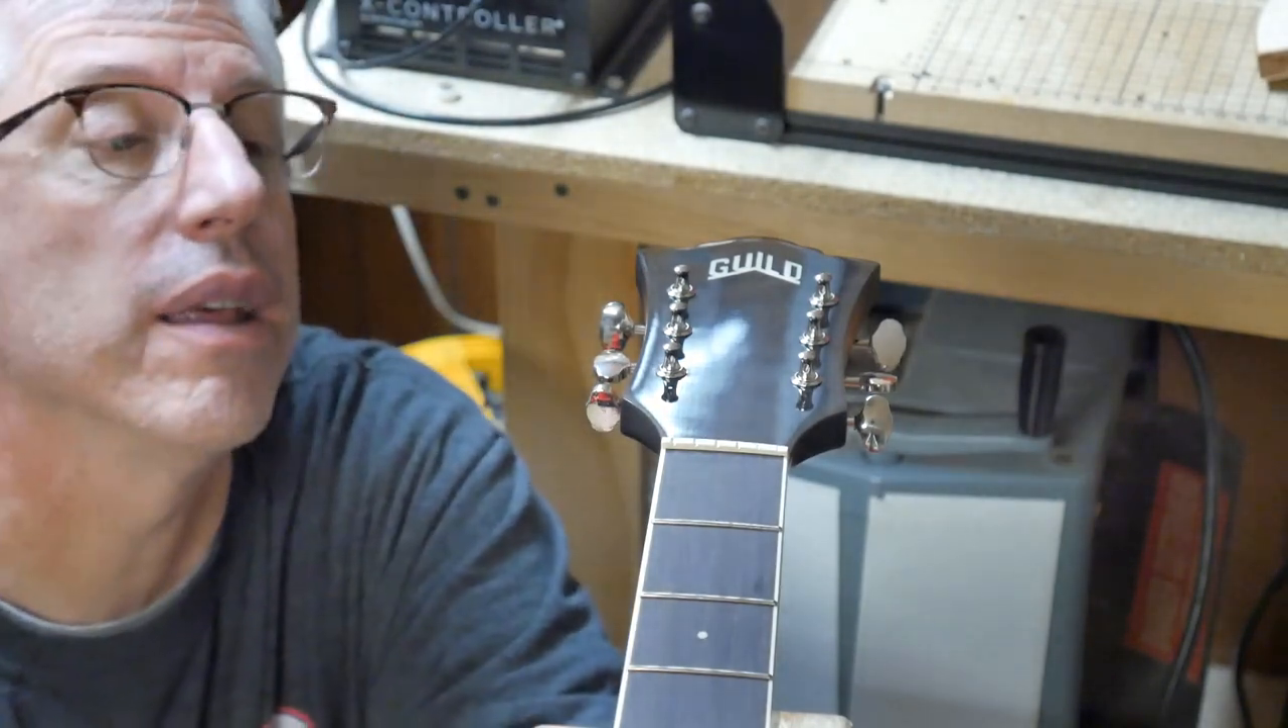So, the new tuners are in. They look great. Um, I re-drilled those holes.